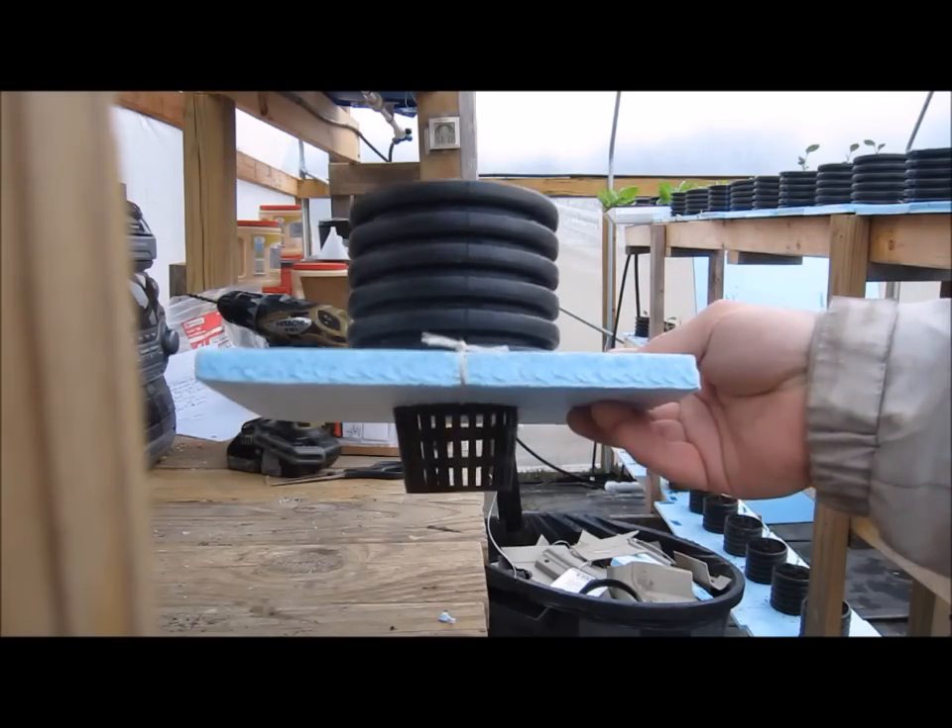We're going to stick the net cup in there. And now, we've got the finished planter.